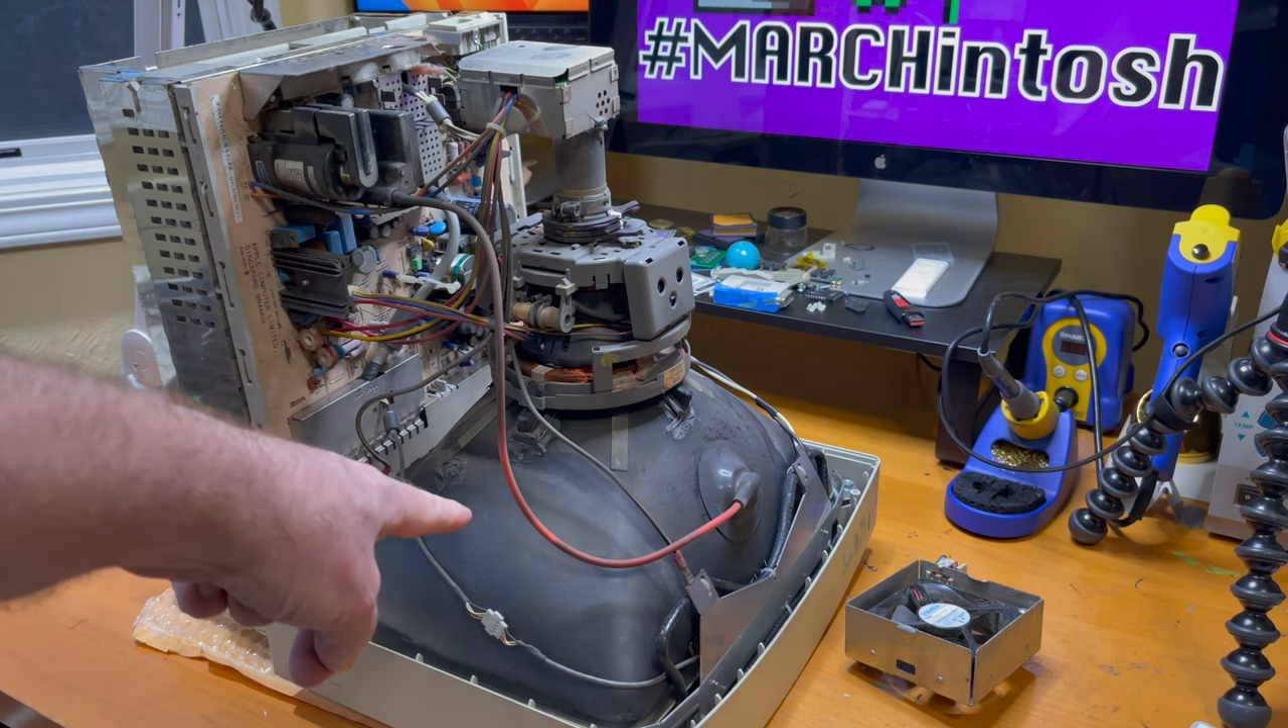I've got the back cover off and I want to now take out the CRT and the whole bottom chassis as well as the analog board so I can properly clean the case.